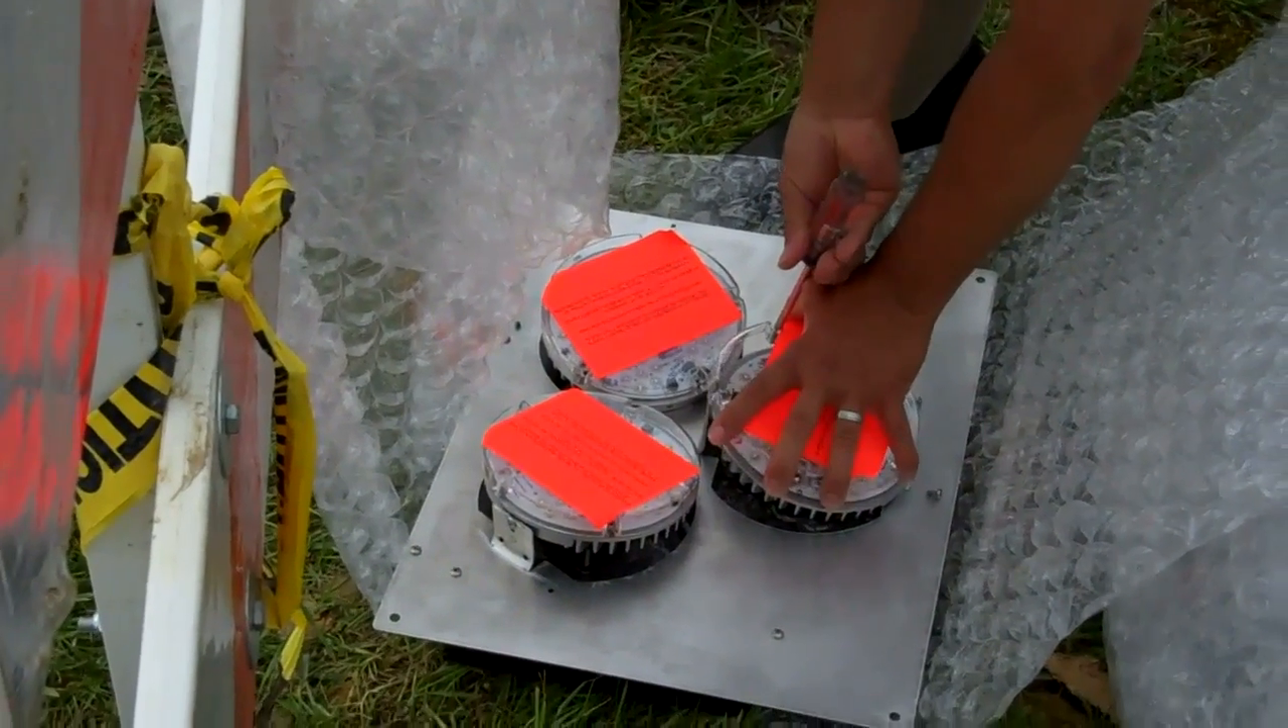Here's the new plate with the three LEDs on it.